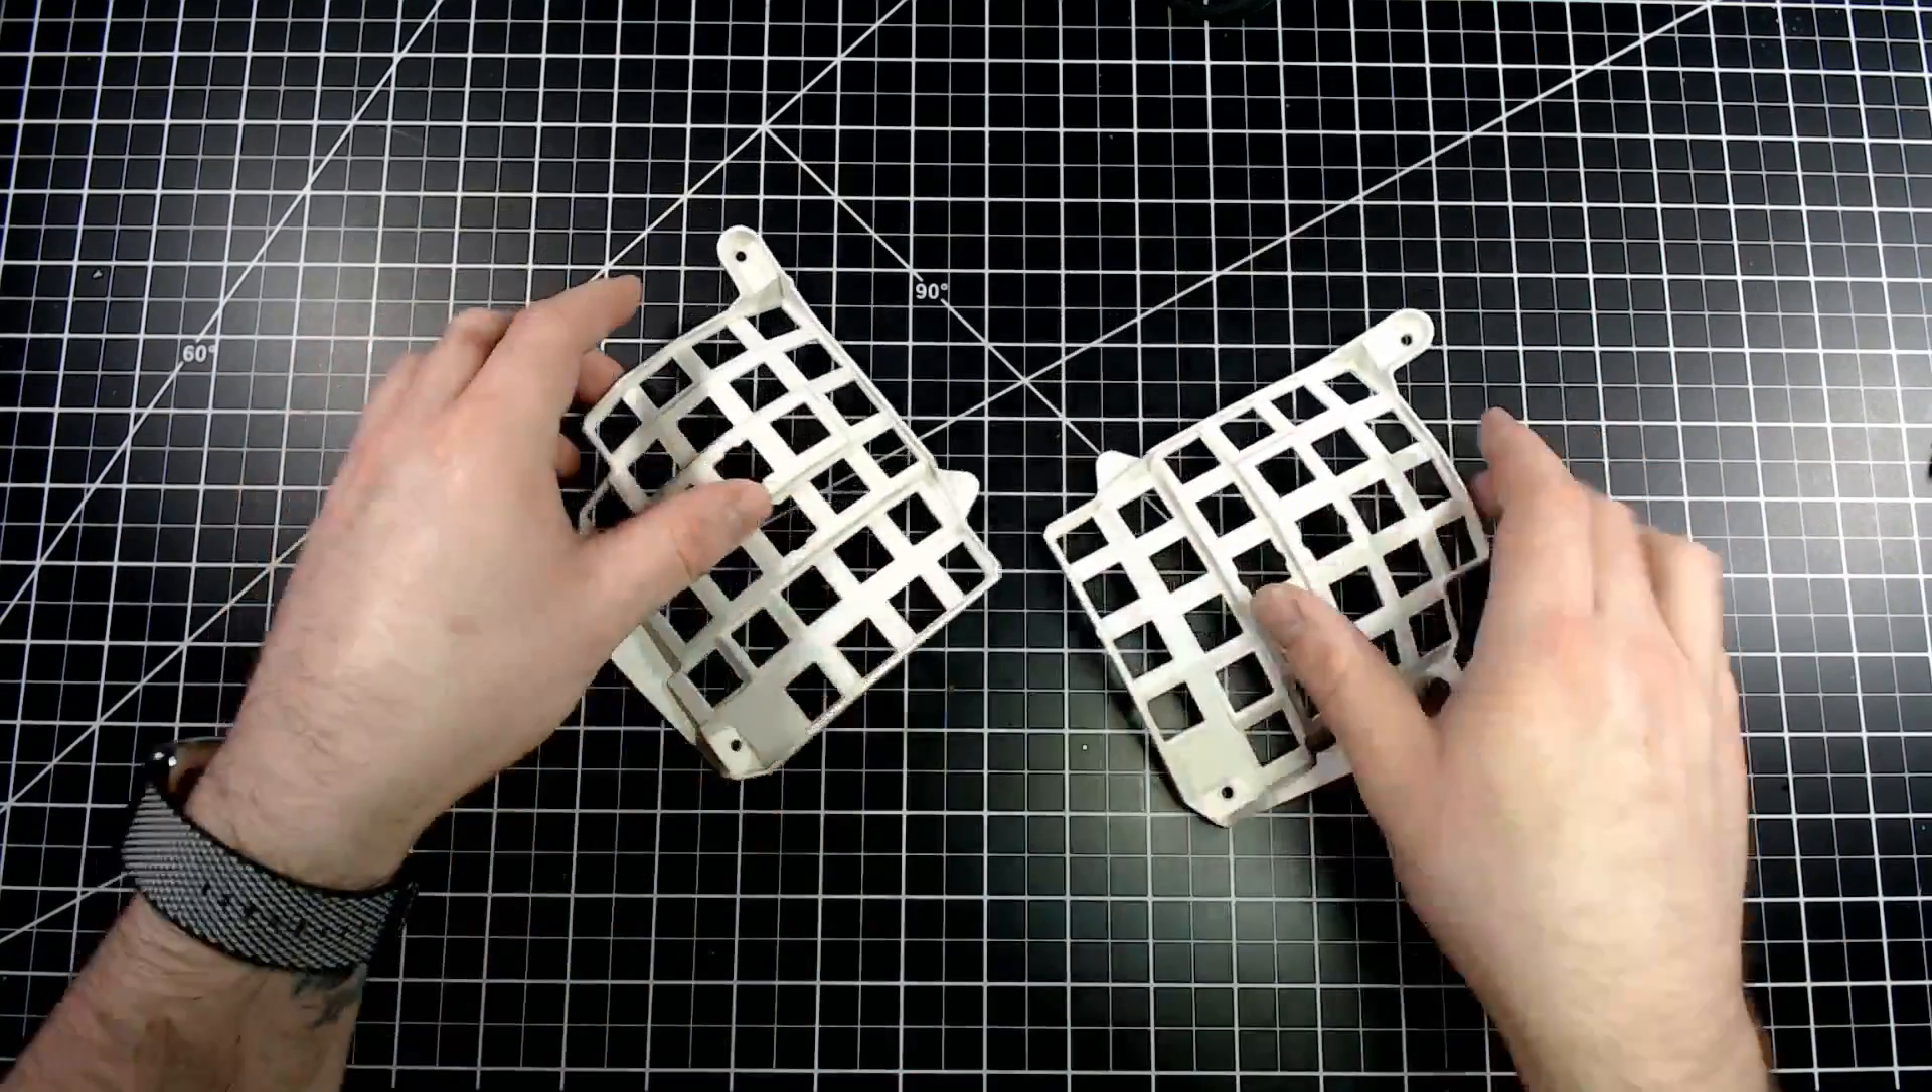So, both of the key wells are now removed. All switches, all that mess of hot glue.